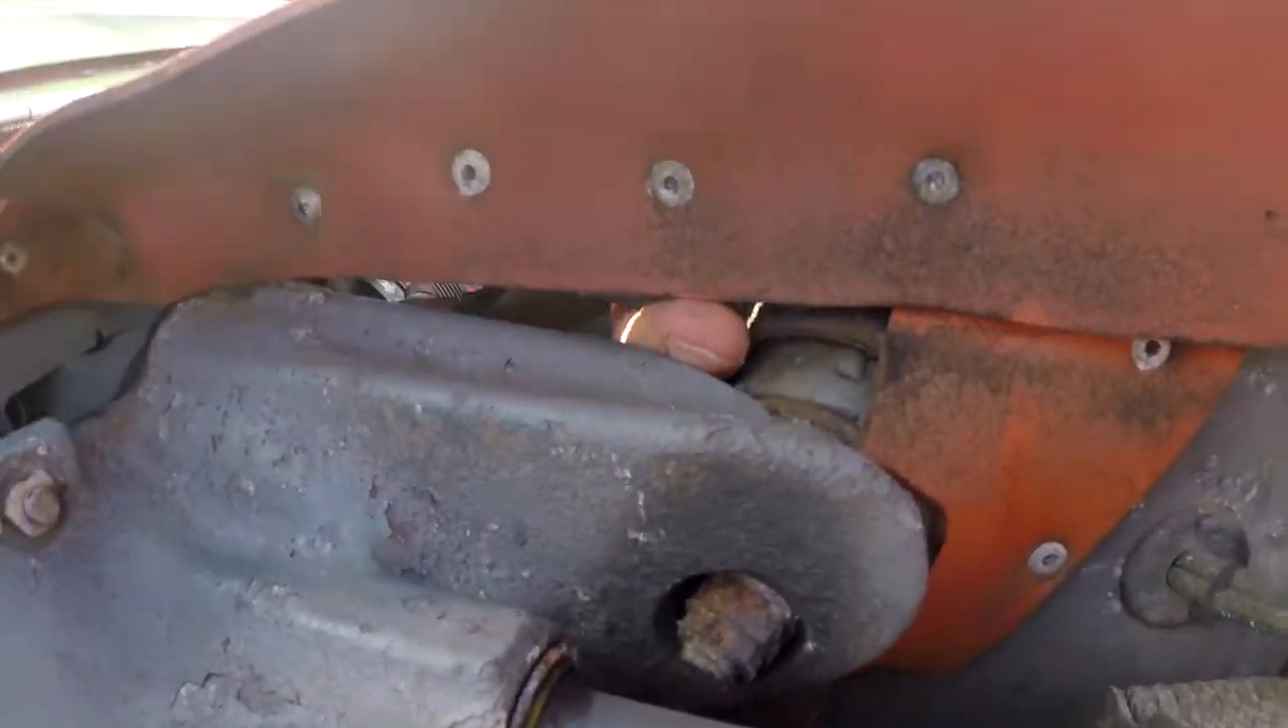If you look on this side, again, there's a big gap right here for the cooling air to leak out down here on the bottom of the cylinder.